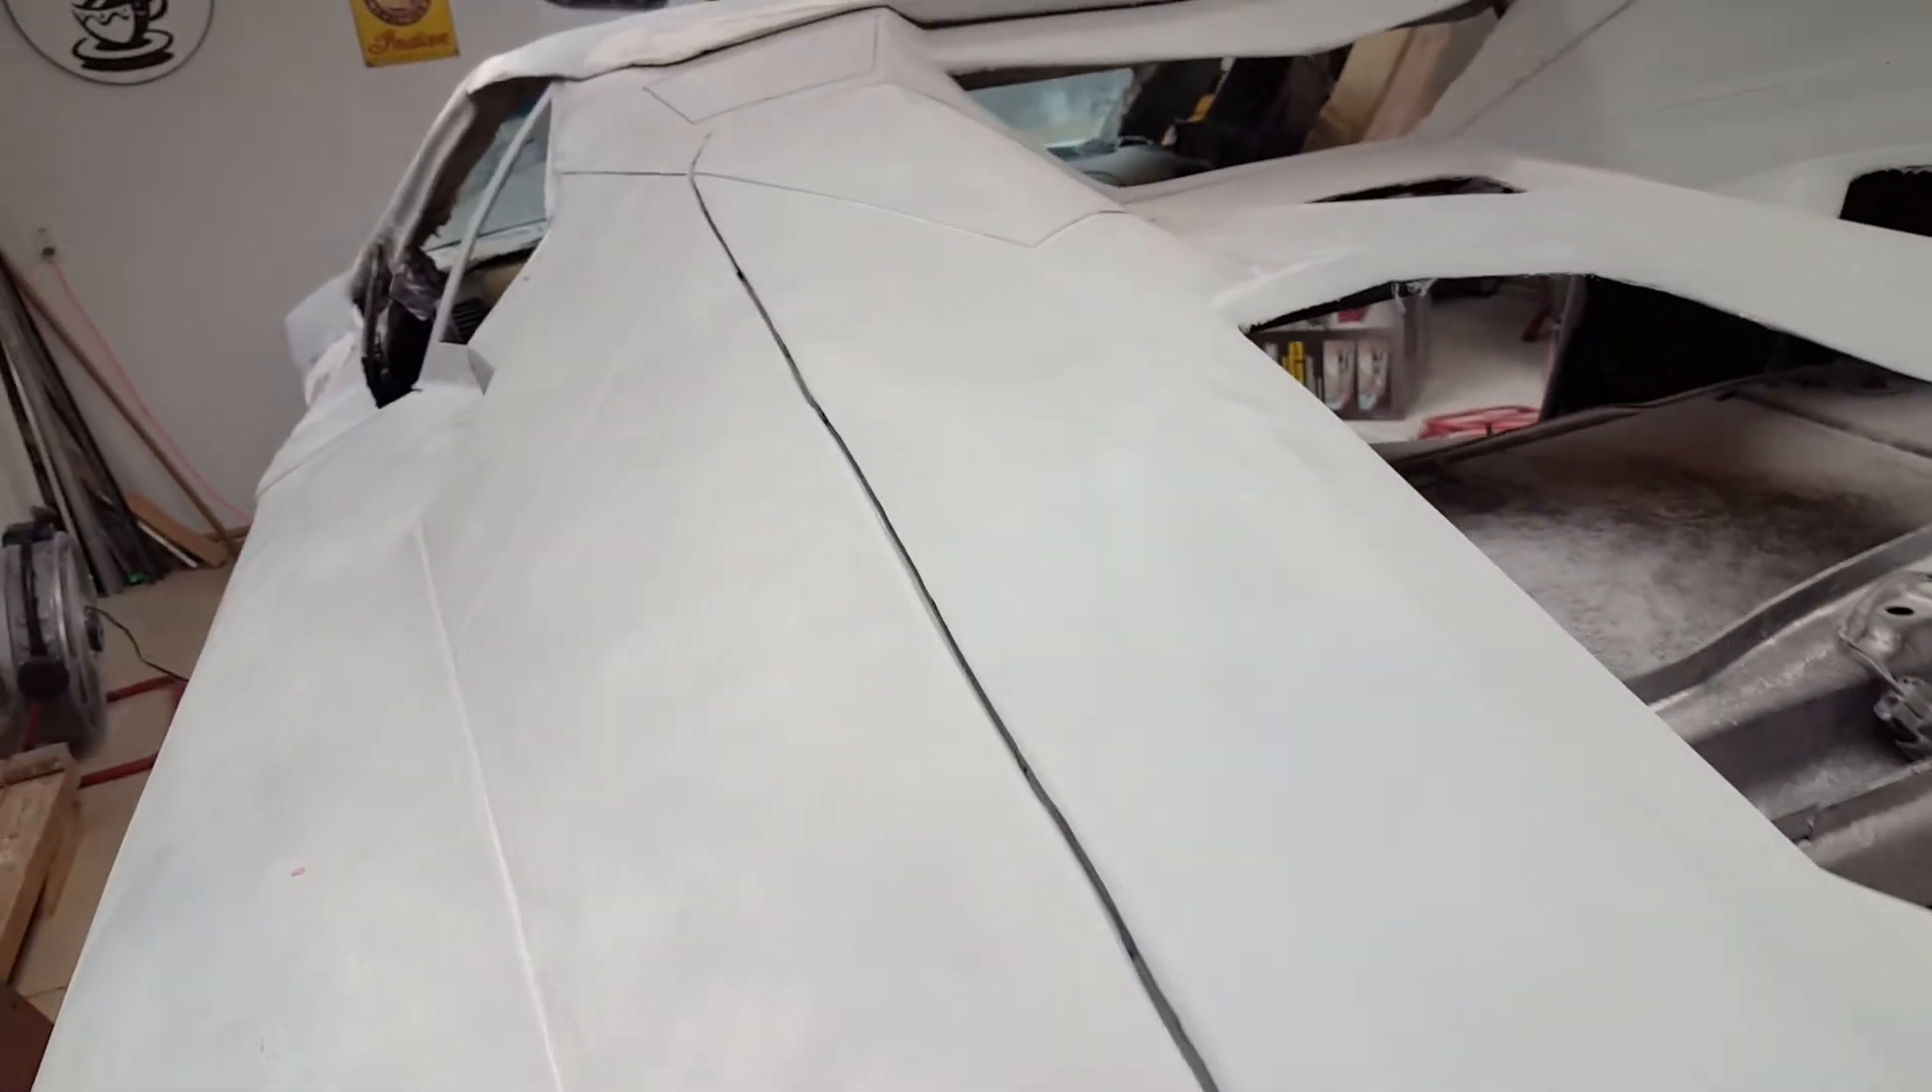Obviously you can see the gaps are terrible, right? Crooked.